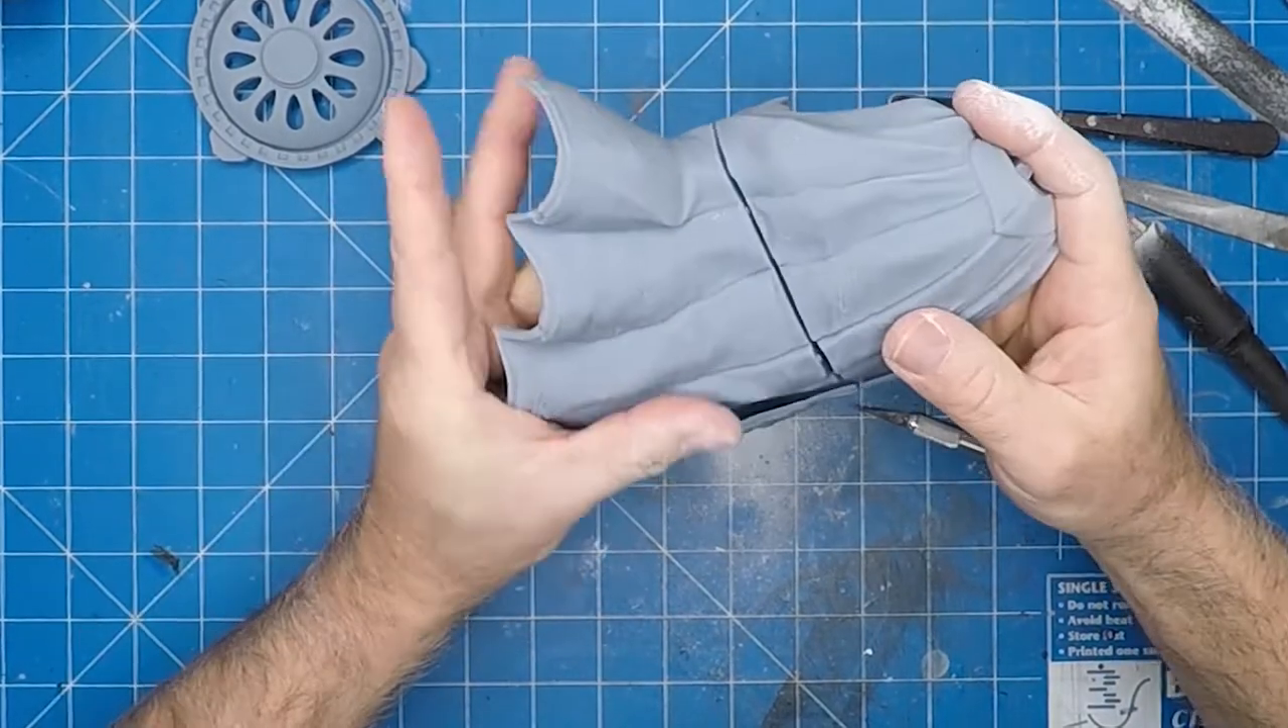You can see that joint's a bit wonky.